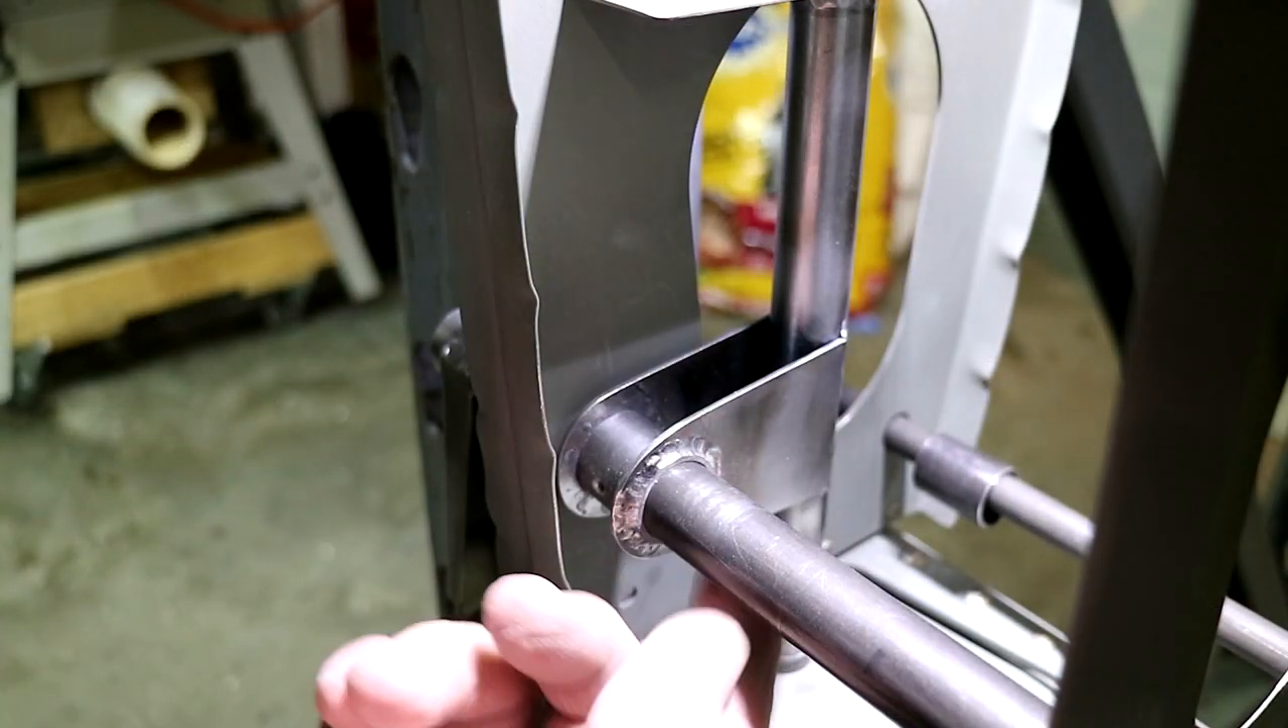So I welded this bearing for this end for the flap torque tube.